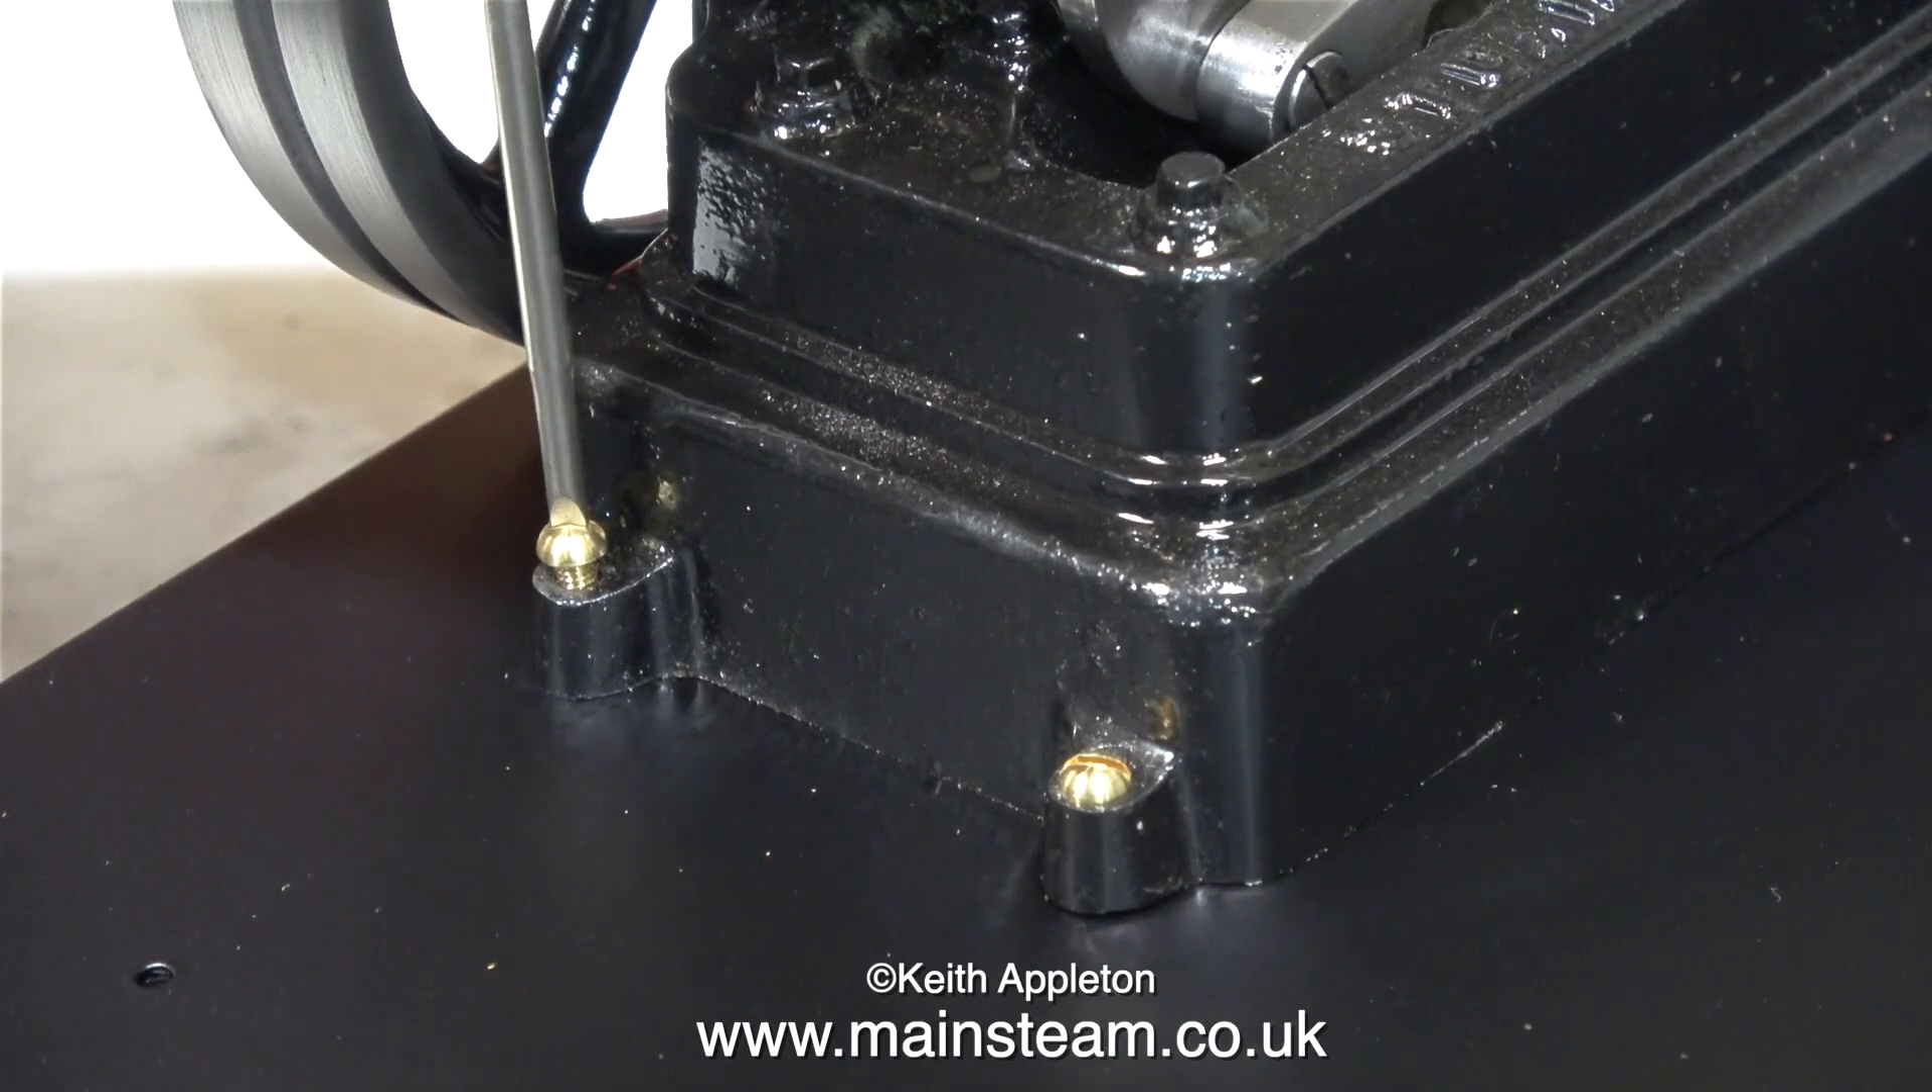Obviously the first mounting lug is not a problem it's what happens from there on and as you can see the good news is the holes in the baseboard are in the correct position.